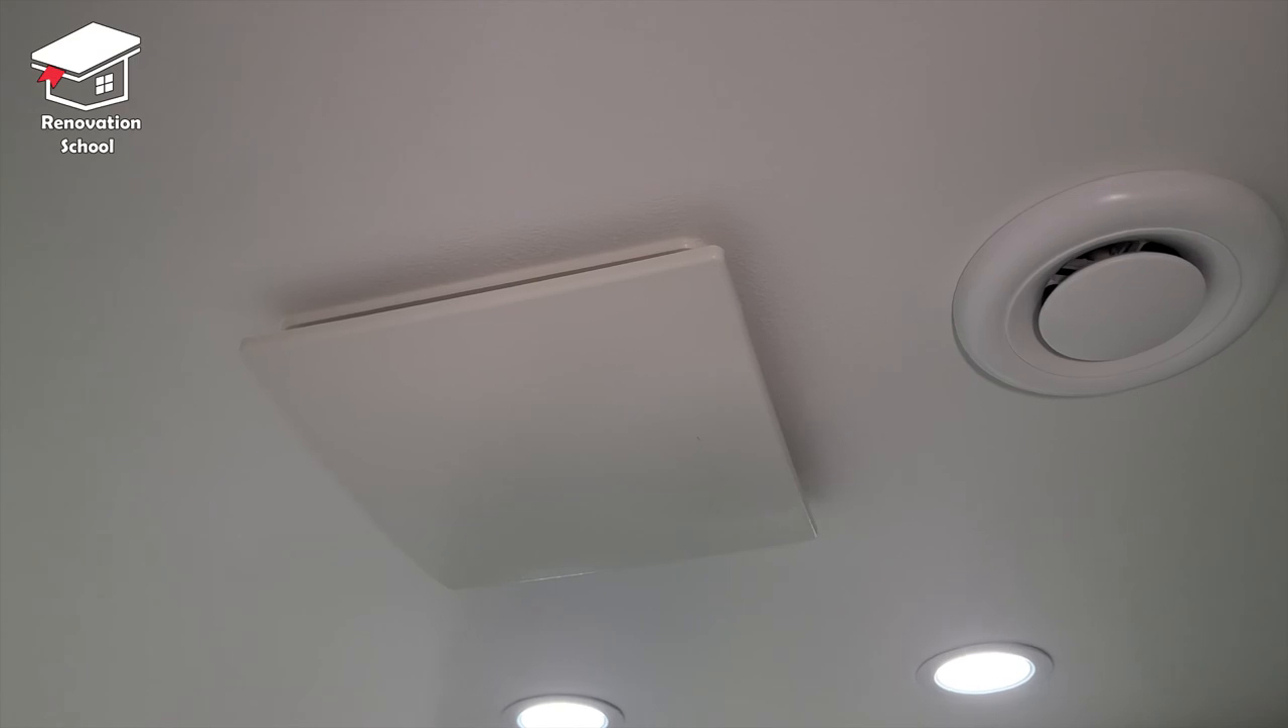There you have it guys this bathroom fan is installed and it's working perfectly fine.